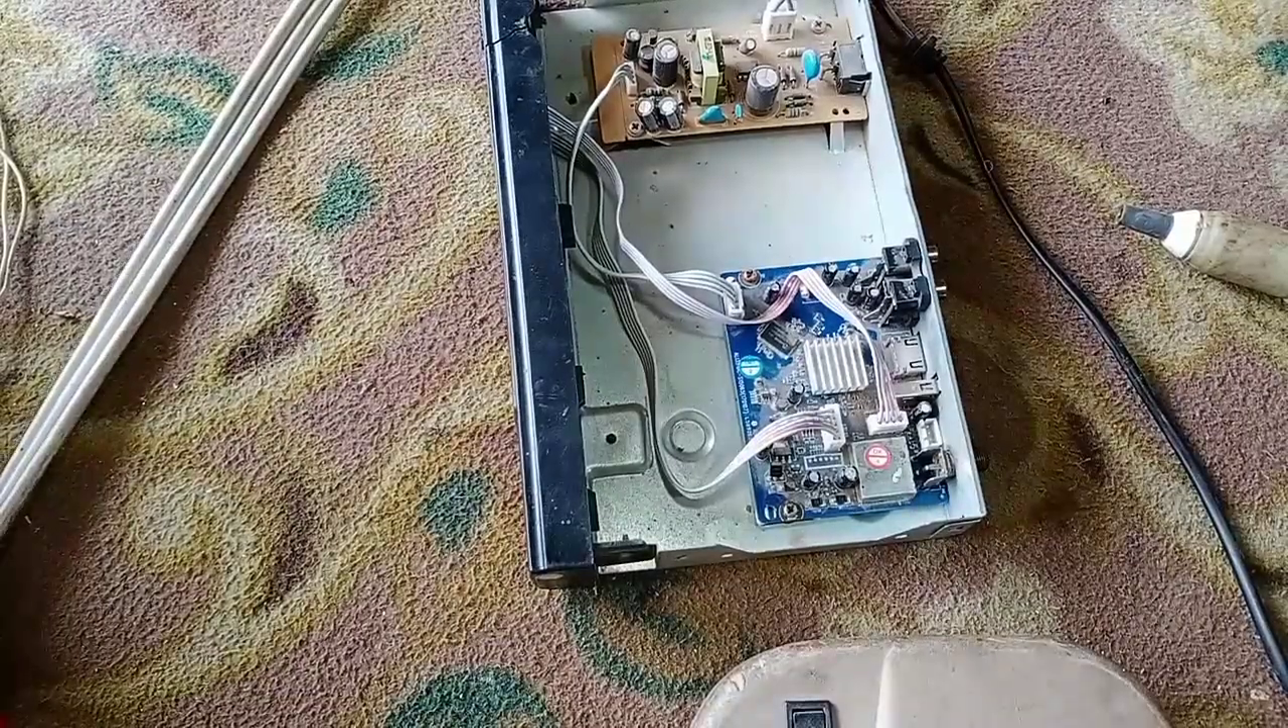کارڈ کی میں نے فٹنگ کر دی۔